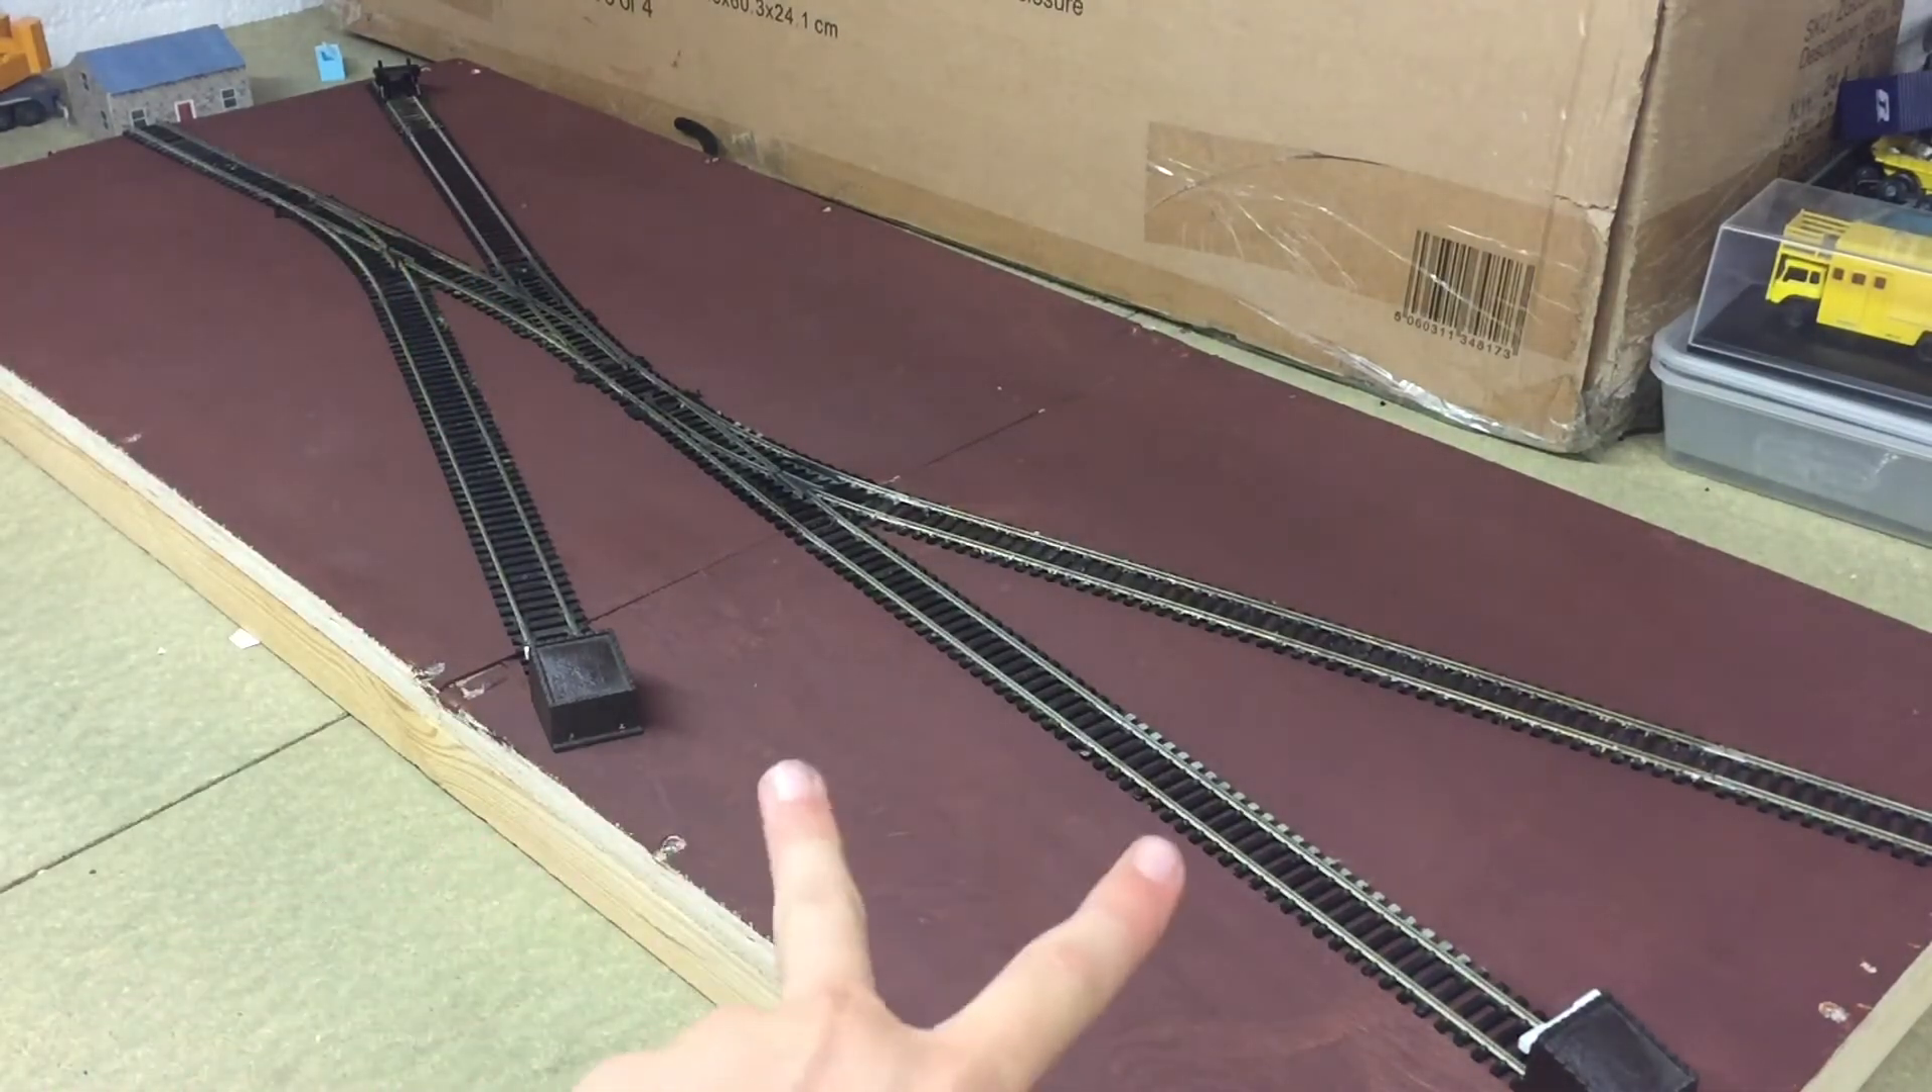It's actually quite relaxing but you can see that I've now installed buffers just on this siding and these two down here.